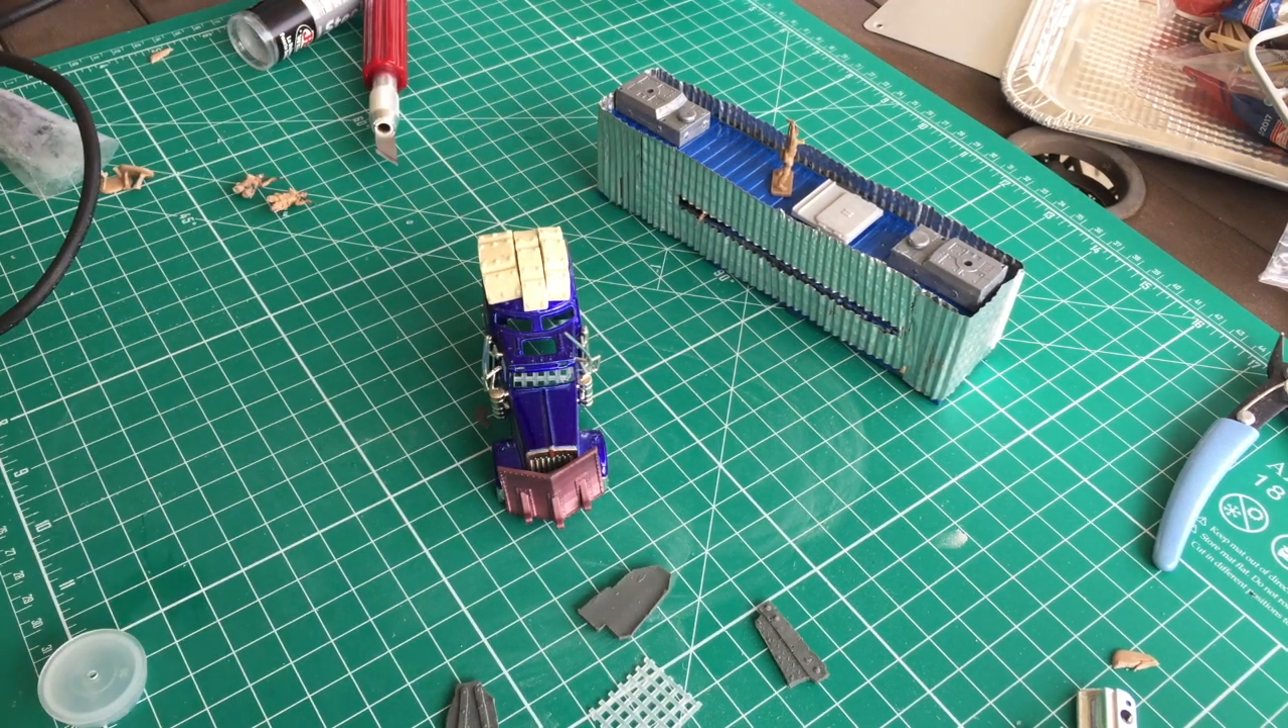Our scrap roof armor is in place.